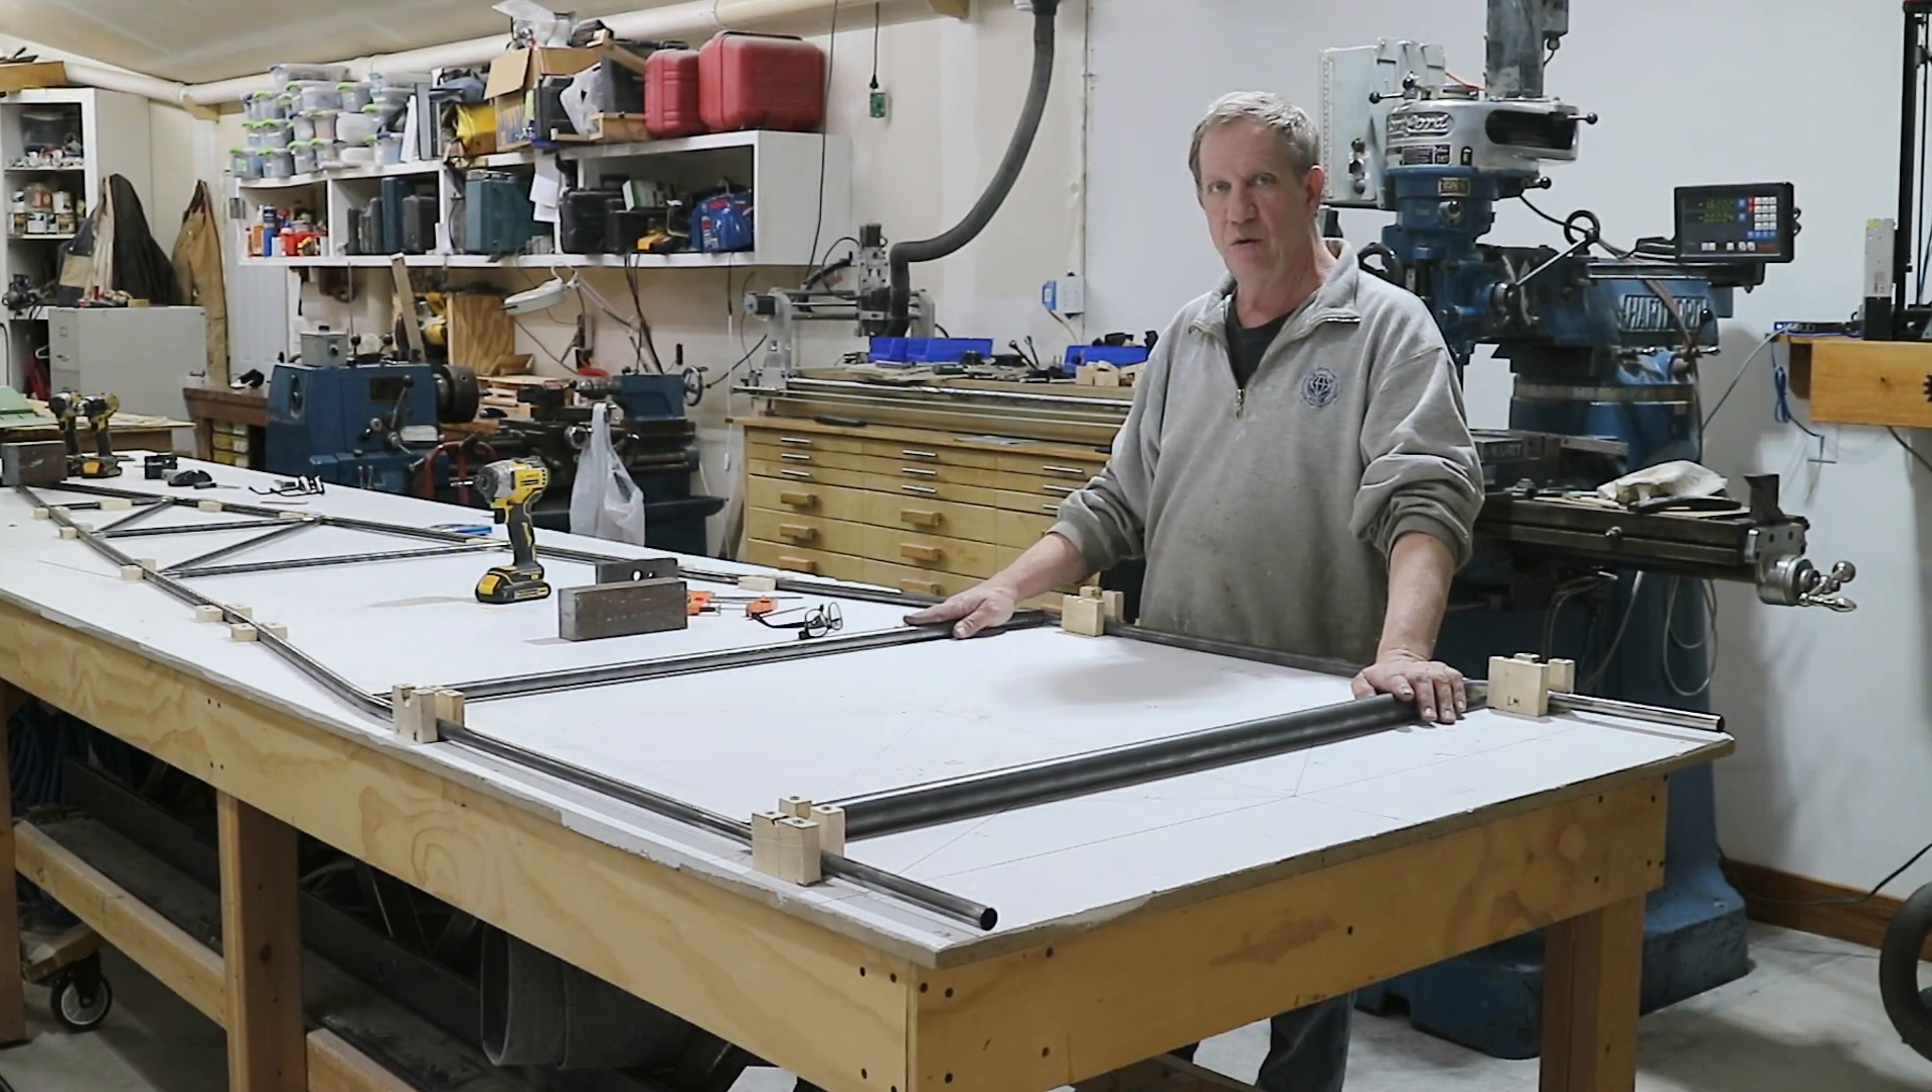So now I have the two large tubes in position on the fuselage.